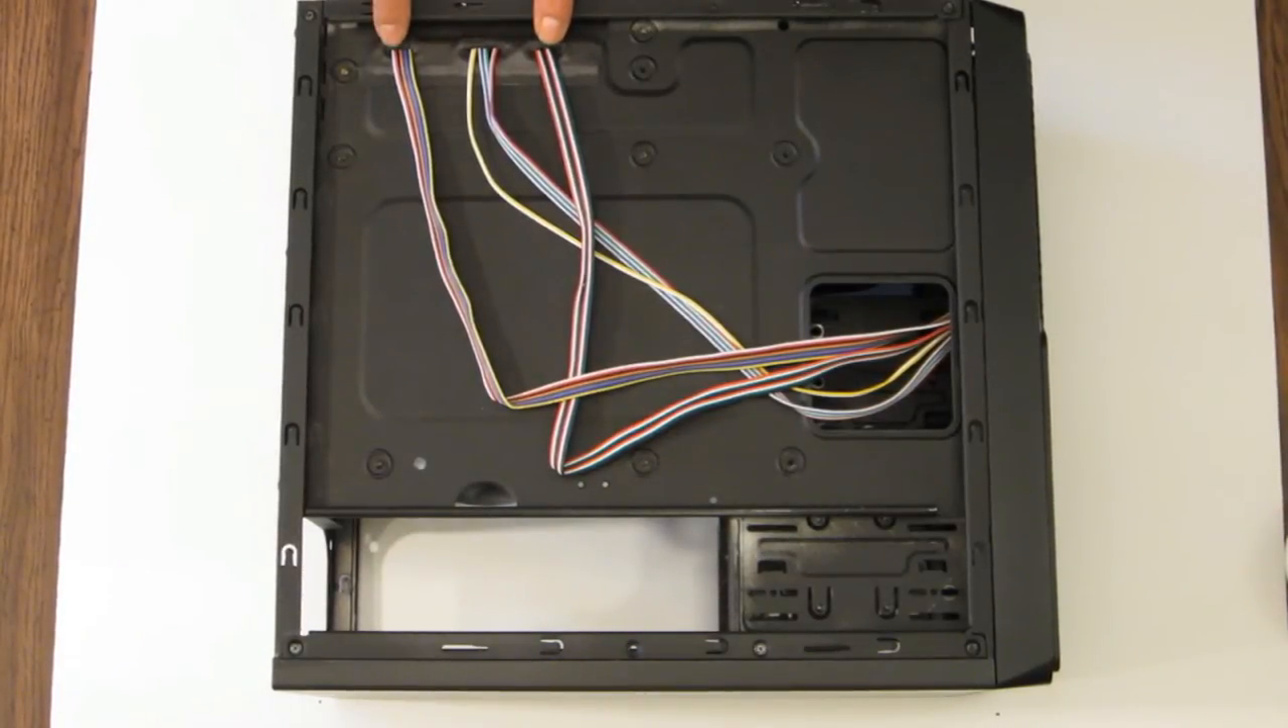As you can see, I already routed some of these wires.